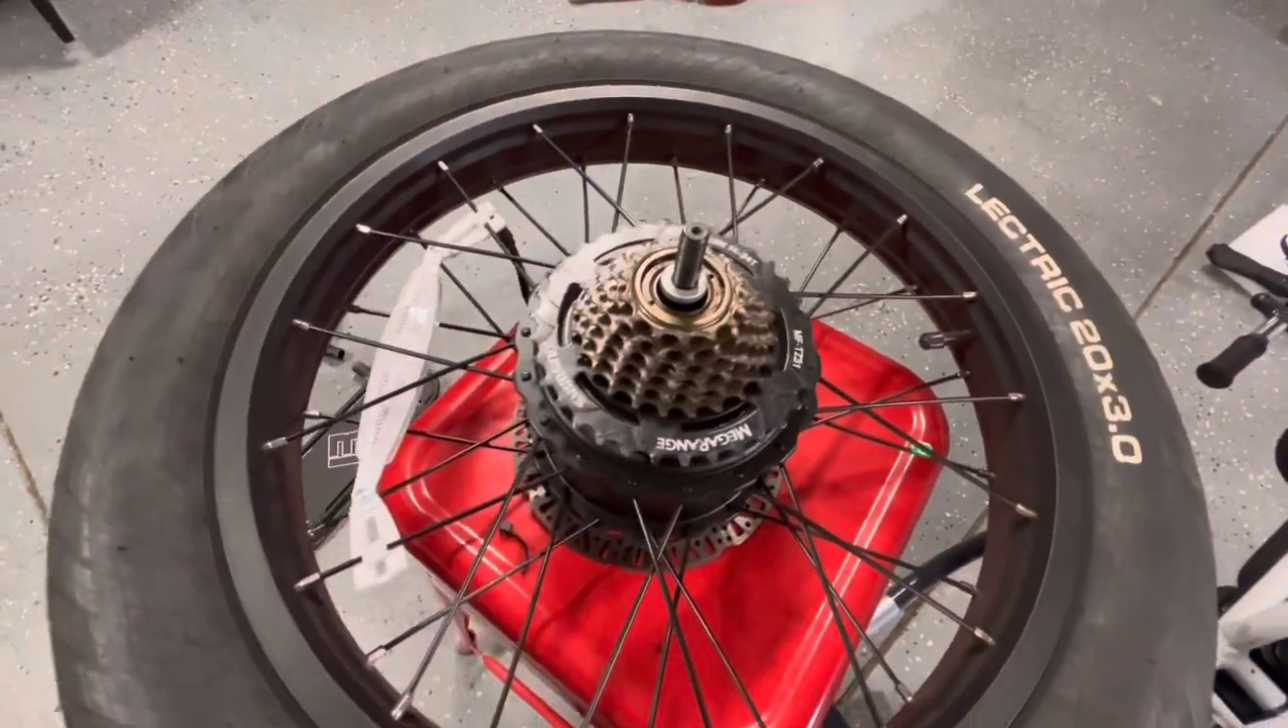All right, and now we have the wheel removed from the bike.